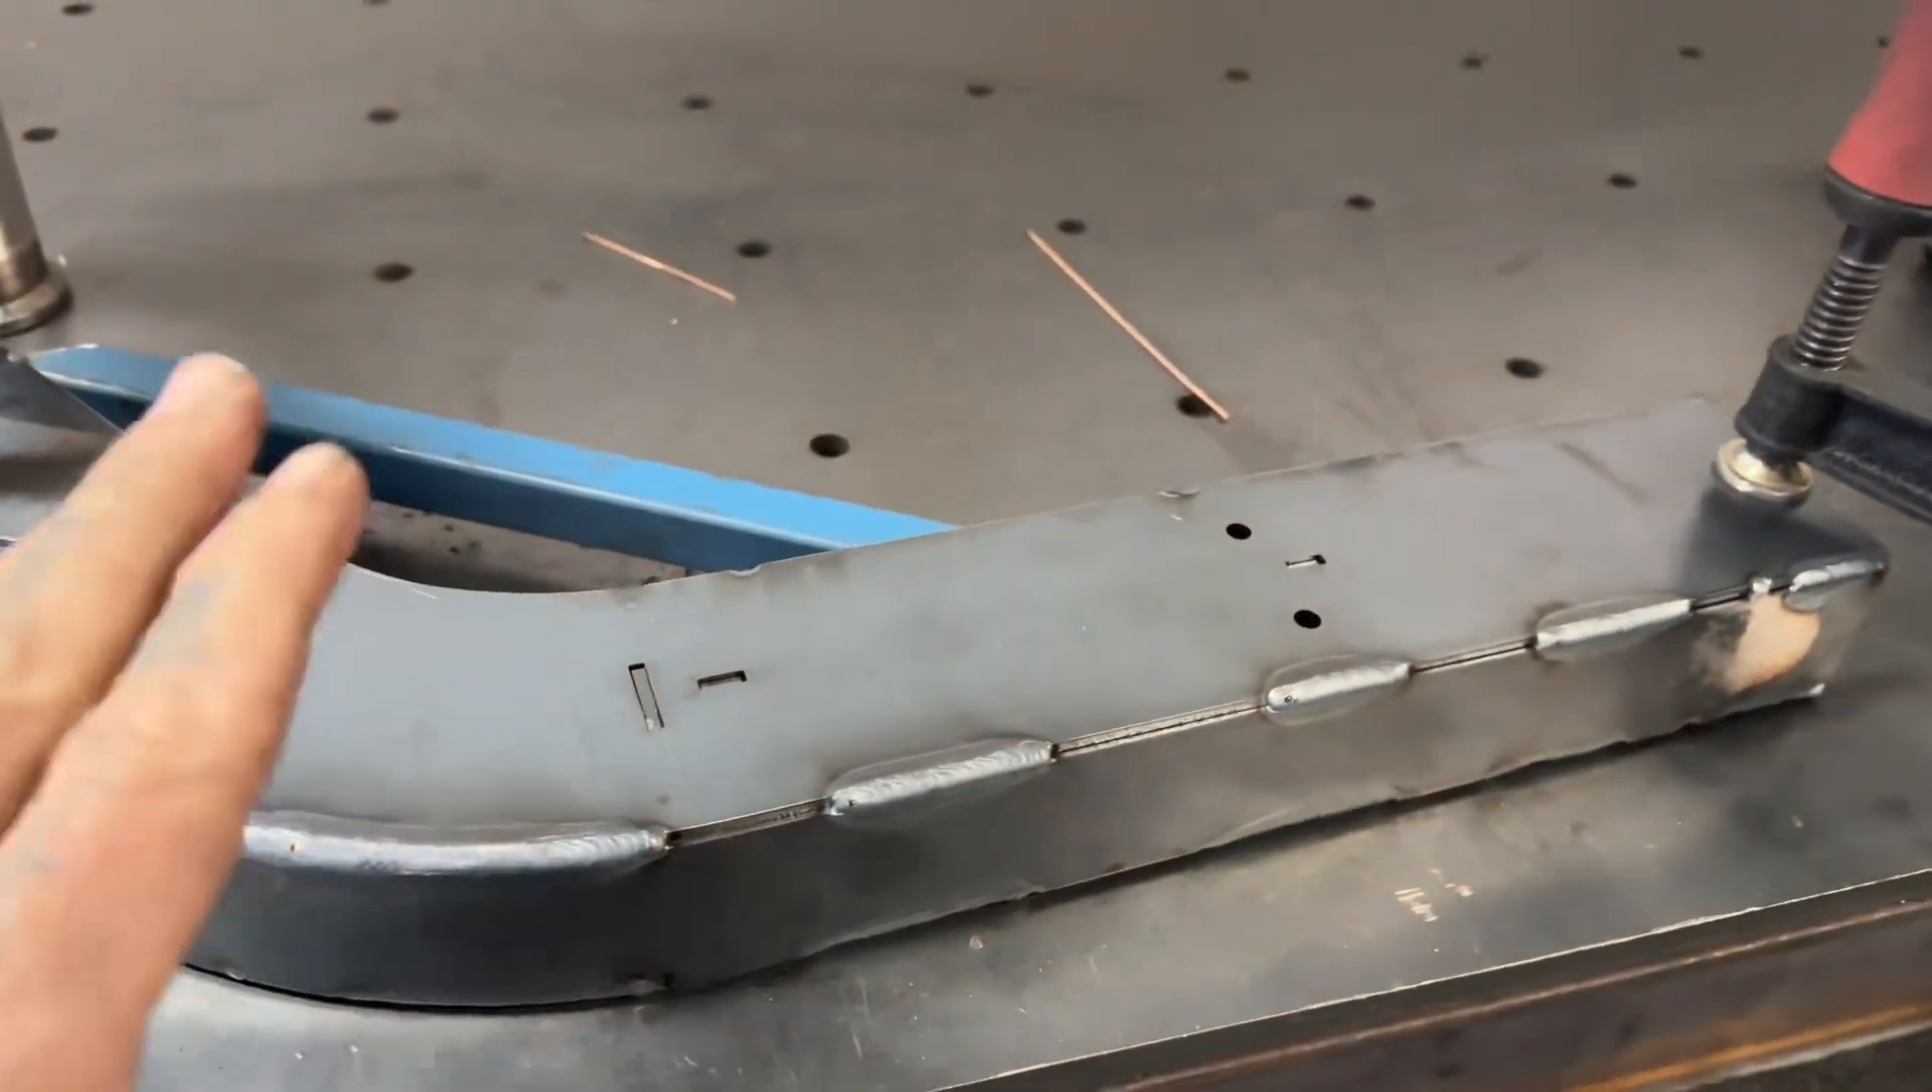Bottom strap is now stitched together.